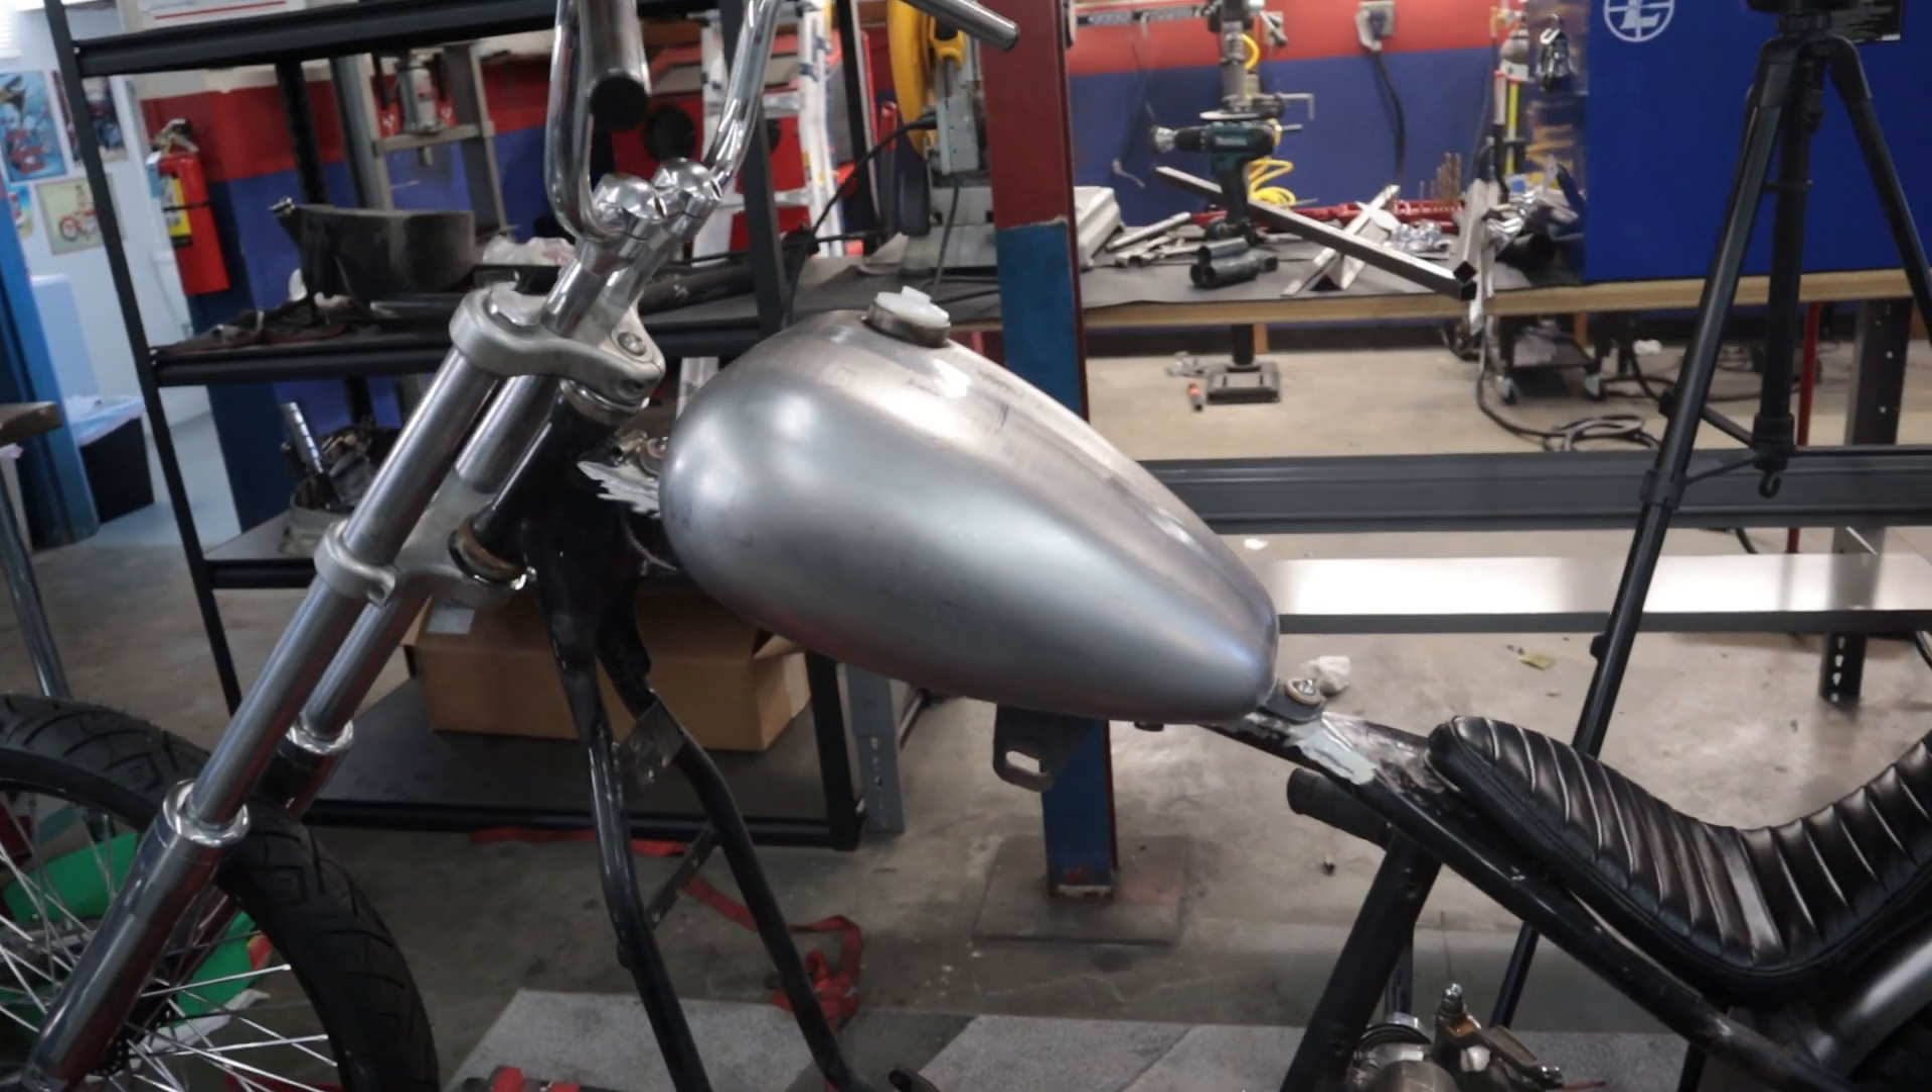So as you guys can see, the tank is mounted now.